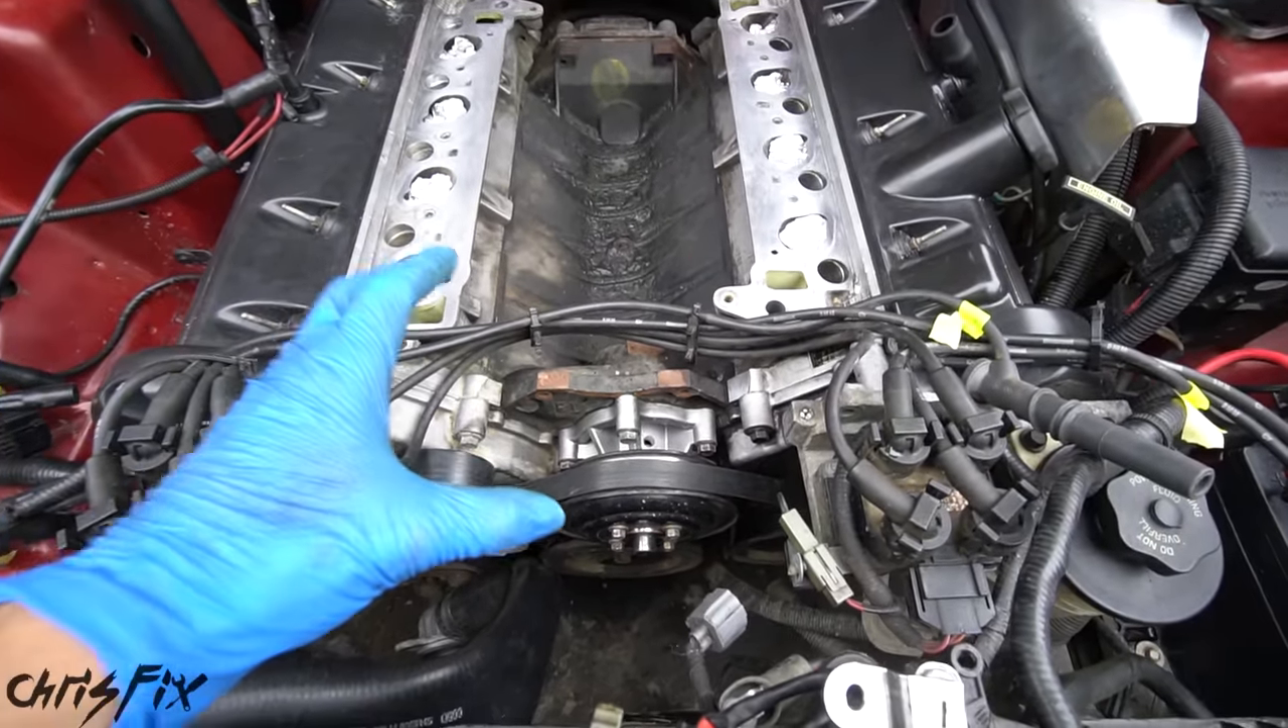And now we have a brand new water pump installed and yes, it really is that easy.